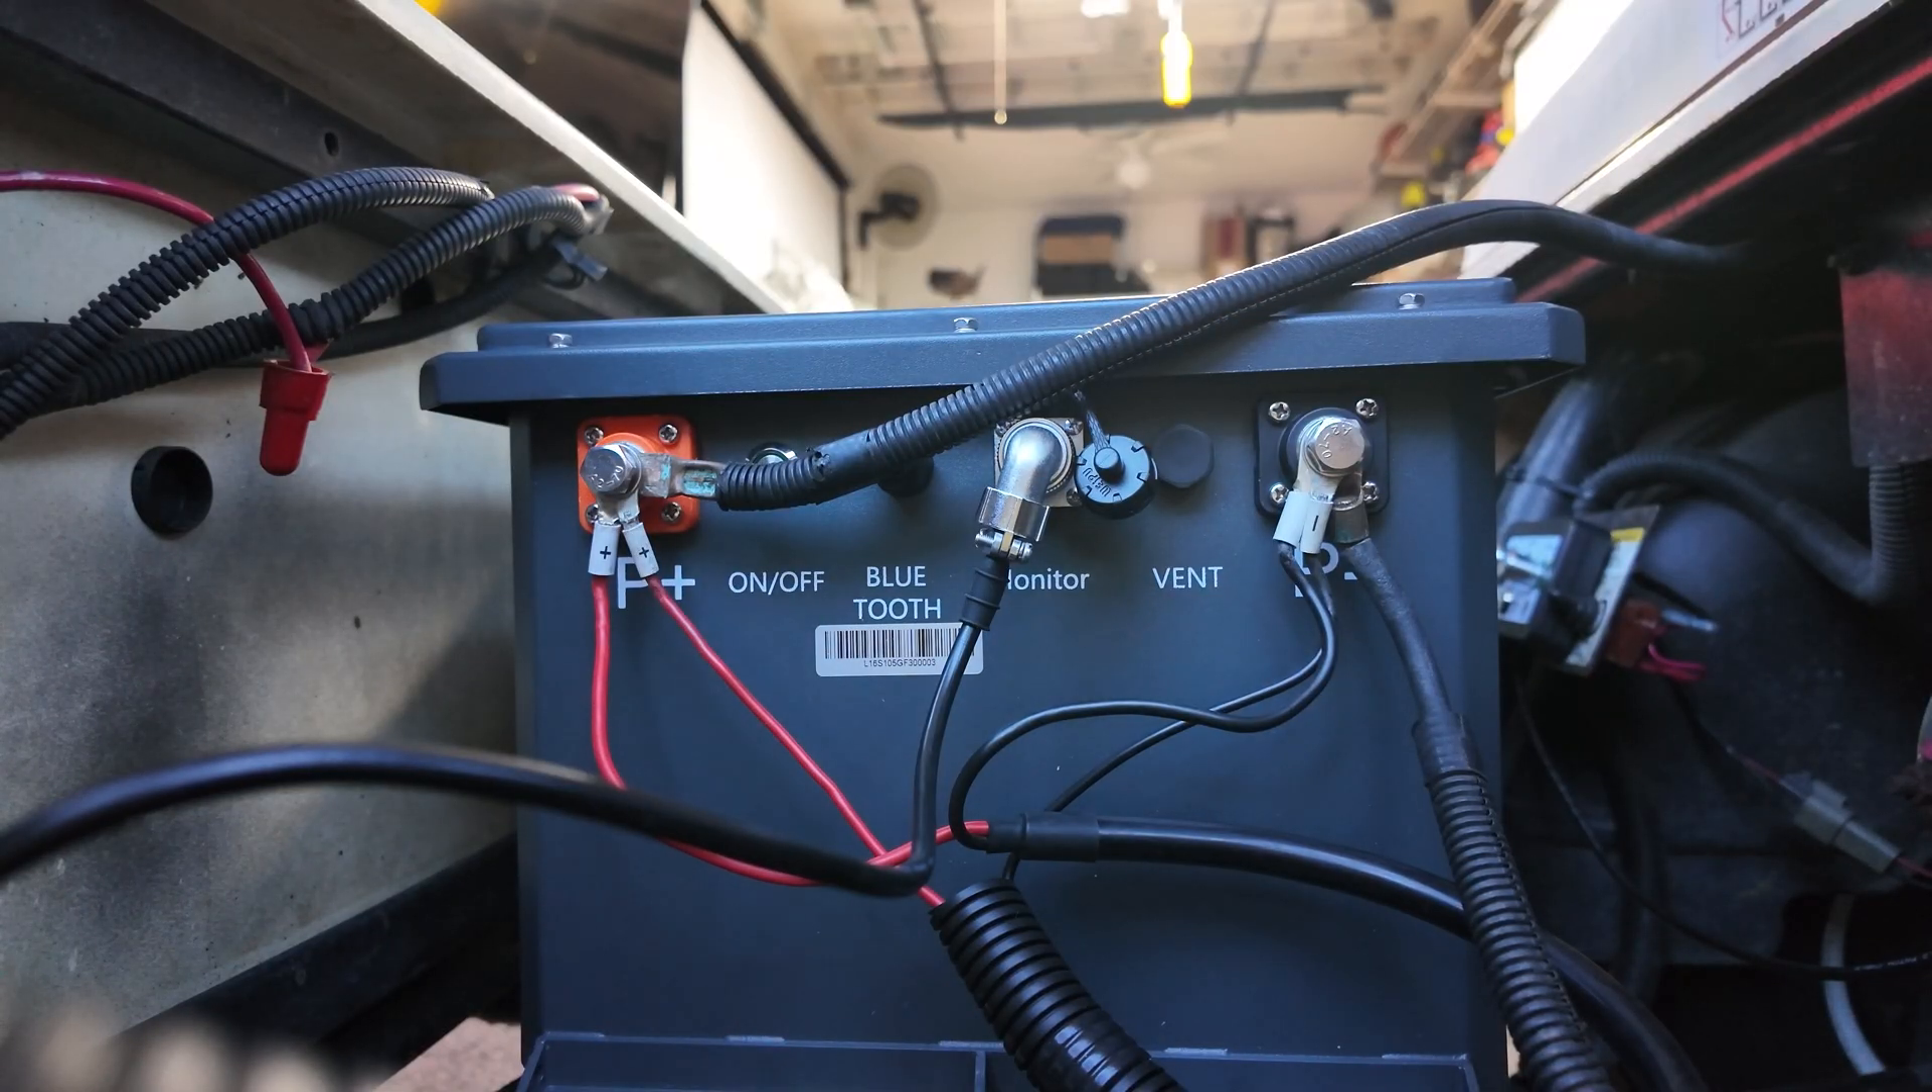So now guys we got the wiring all completed.